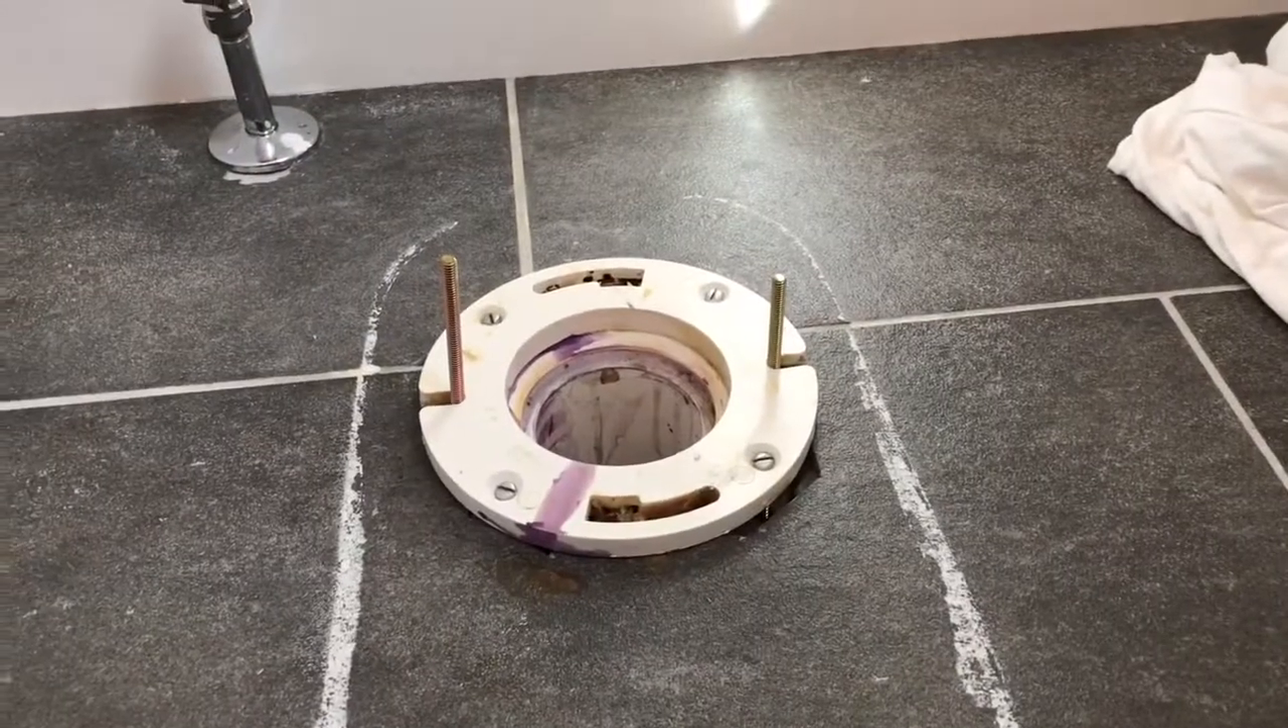Okay the t-bolts are in place here.